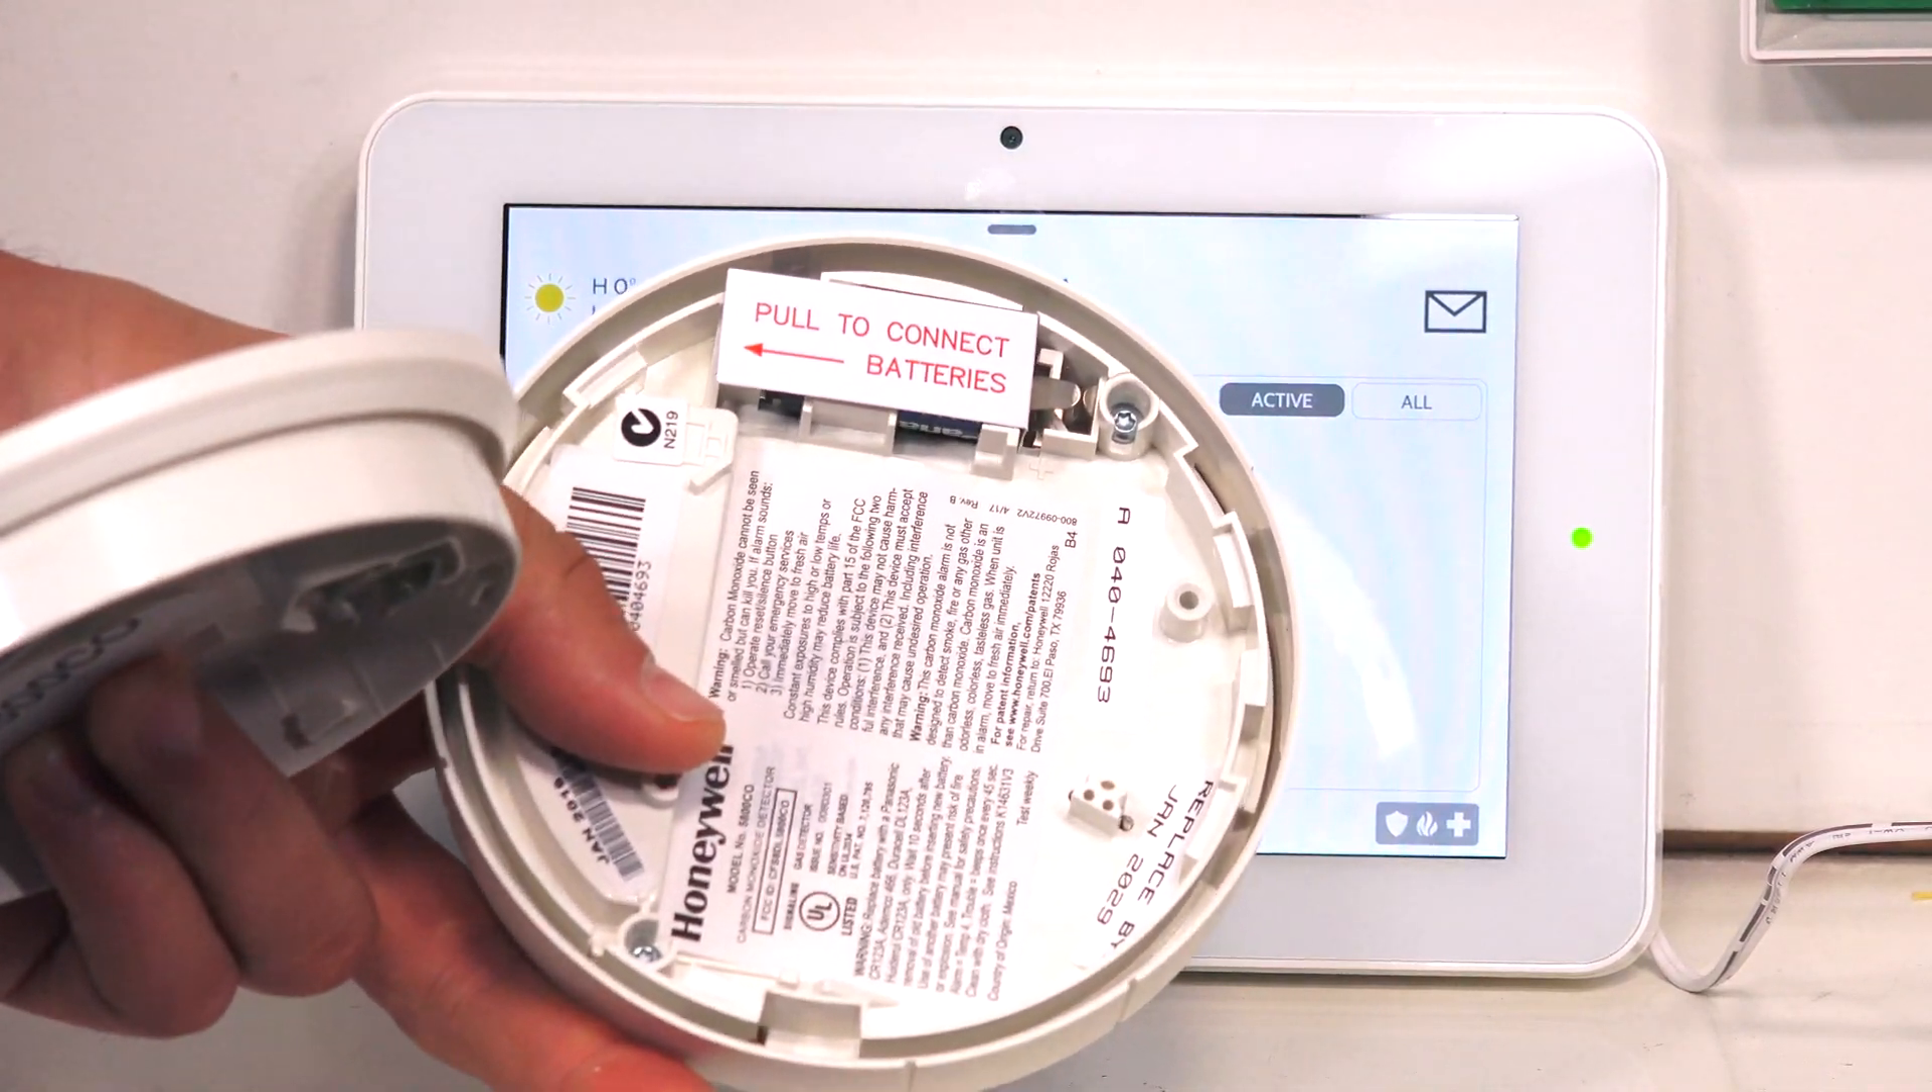And as you can see, the battery tab has not been pulled yet.